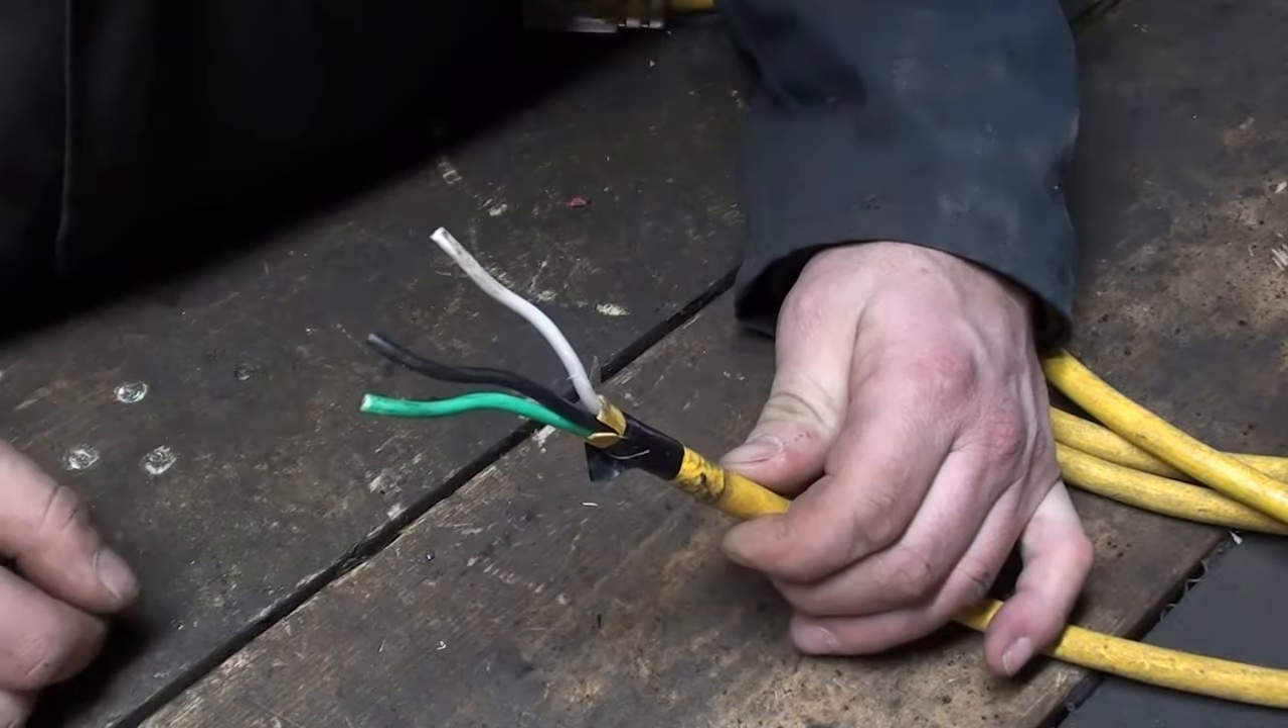Okay, I've got most of the tape off and I've got the wires exposed.